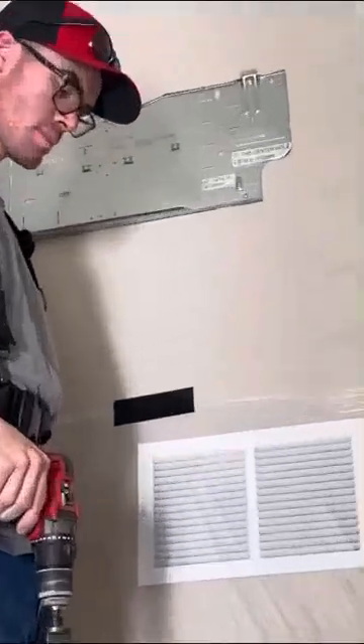He just got done putting up the wall bracket for the EF model.